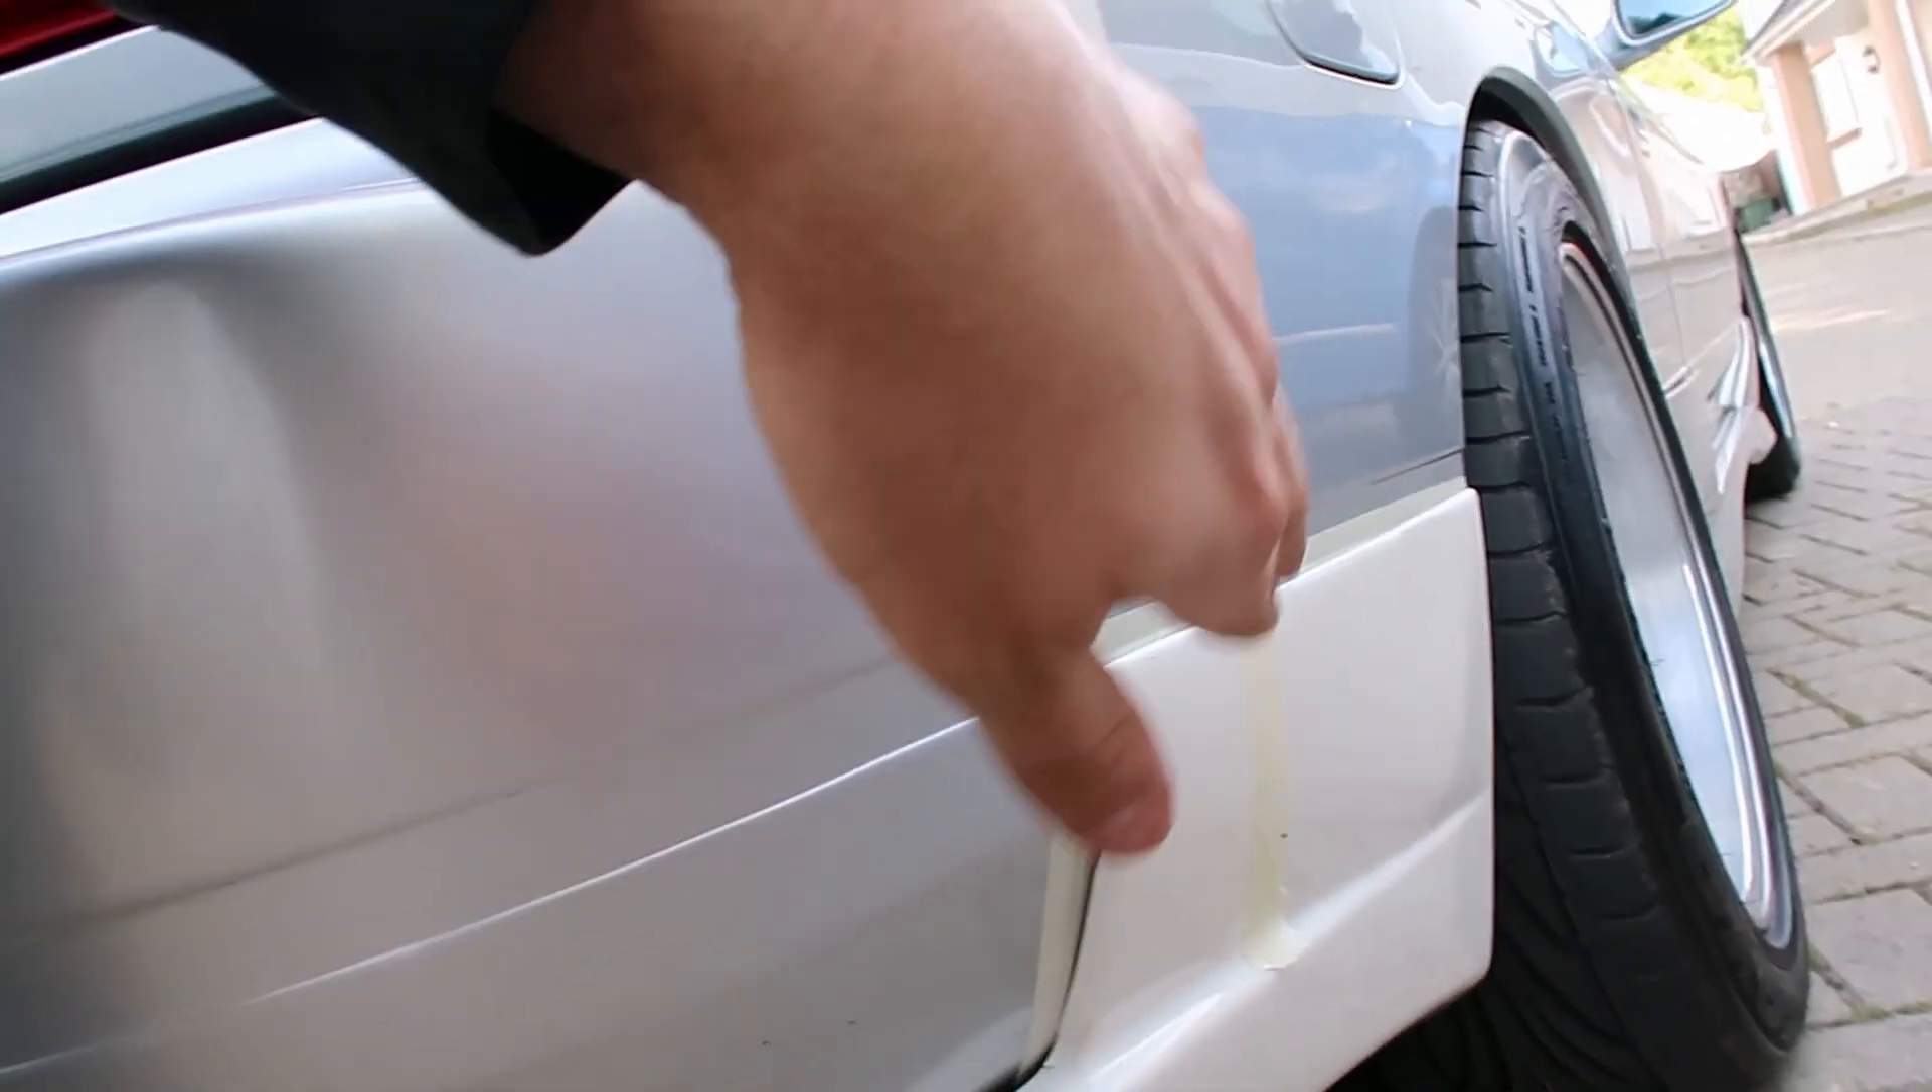We've got a bit of a gap here.